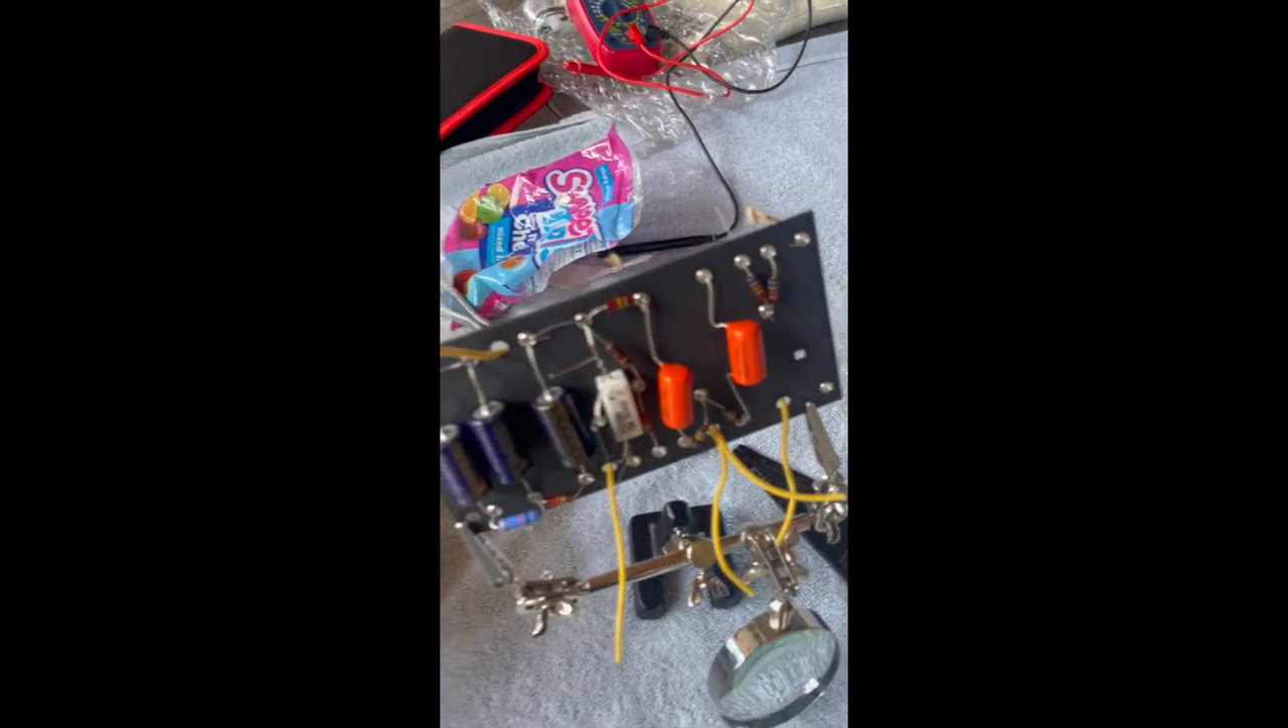Alright, just finished putting all the components in place.